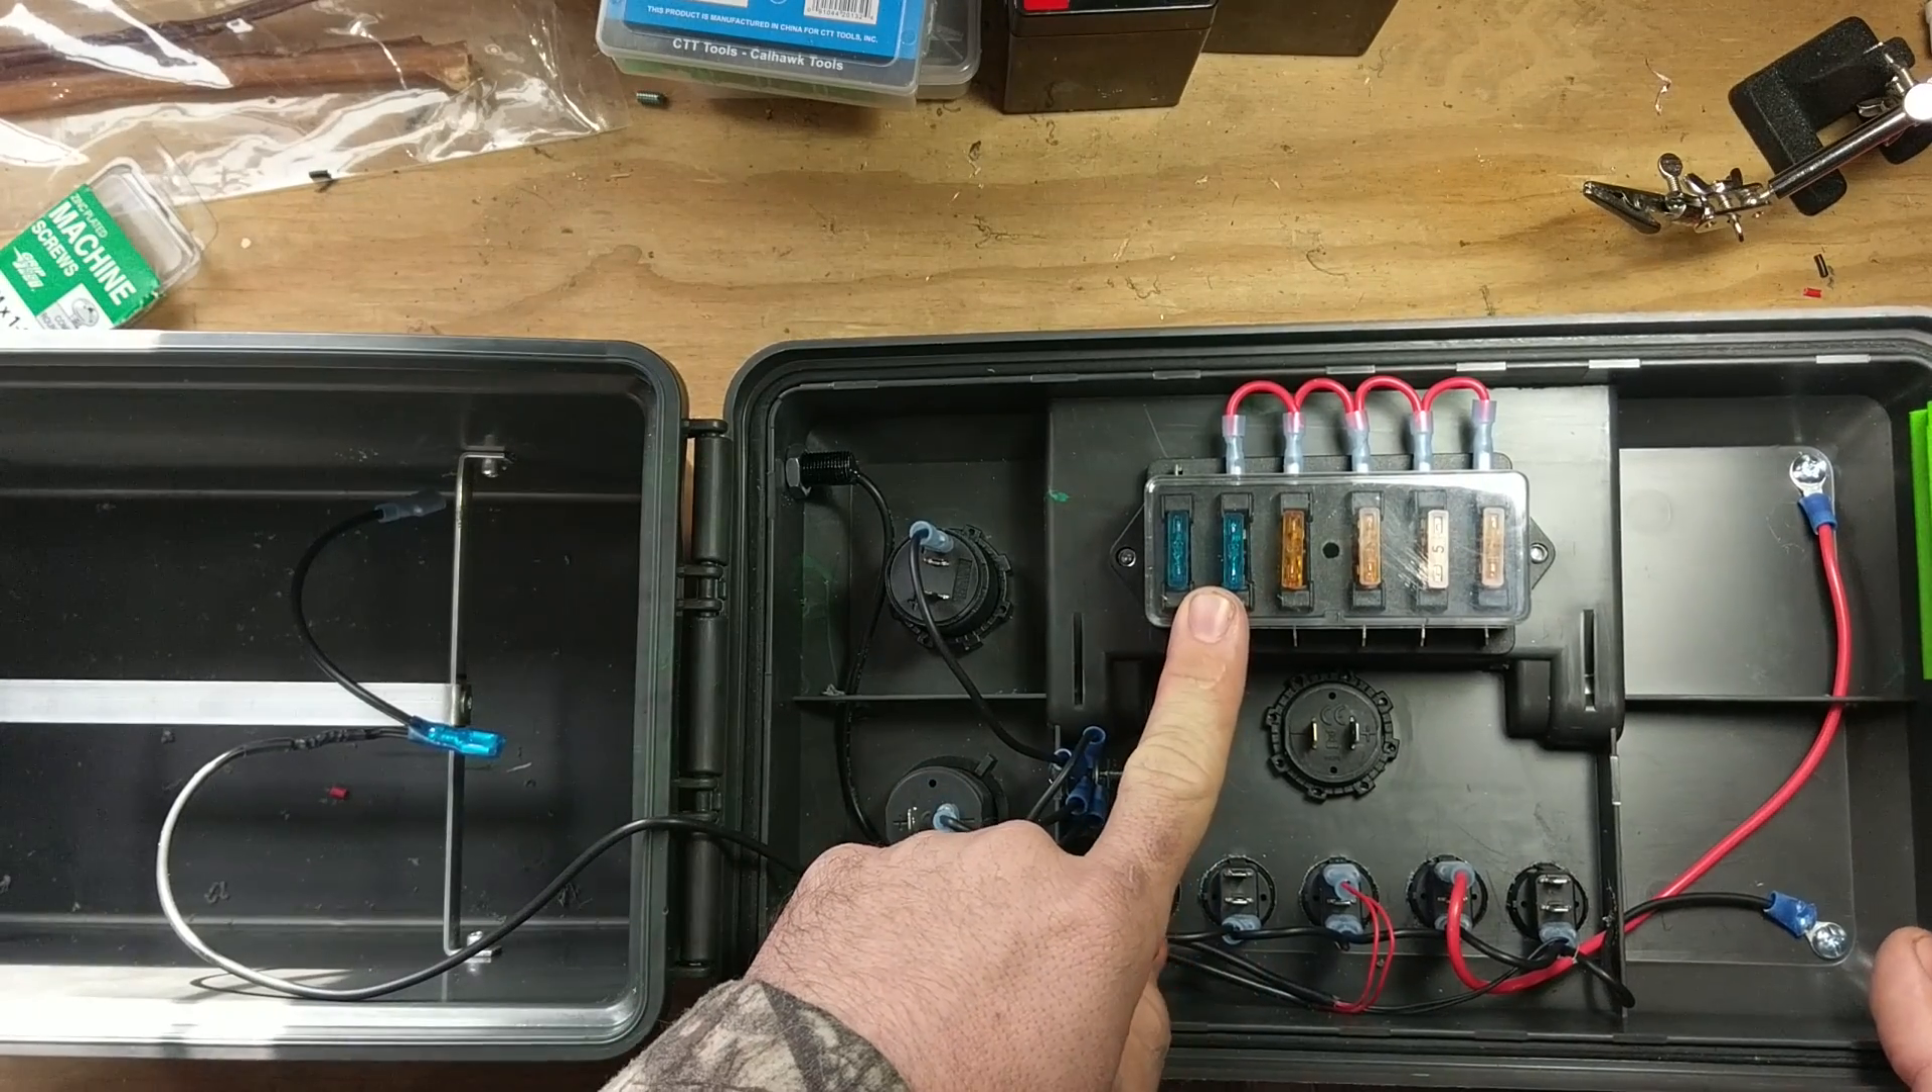Now what I've done in here so far is I installed the fuse block.